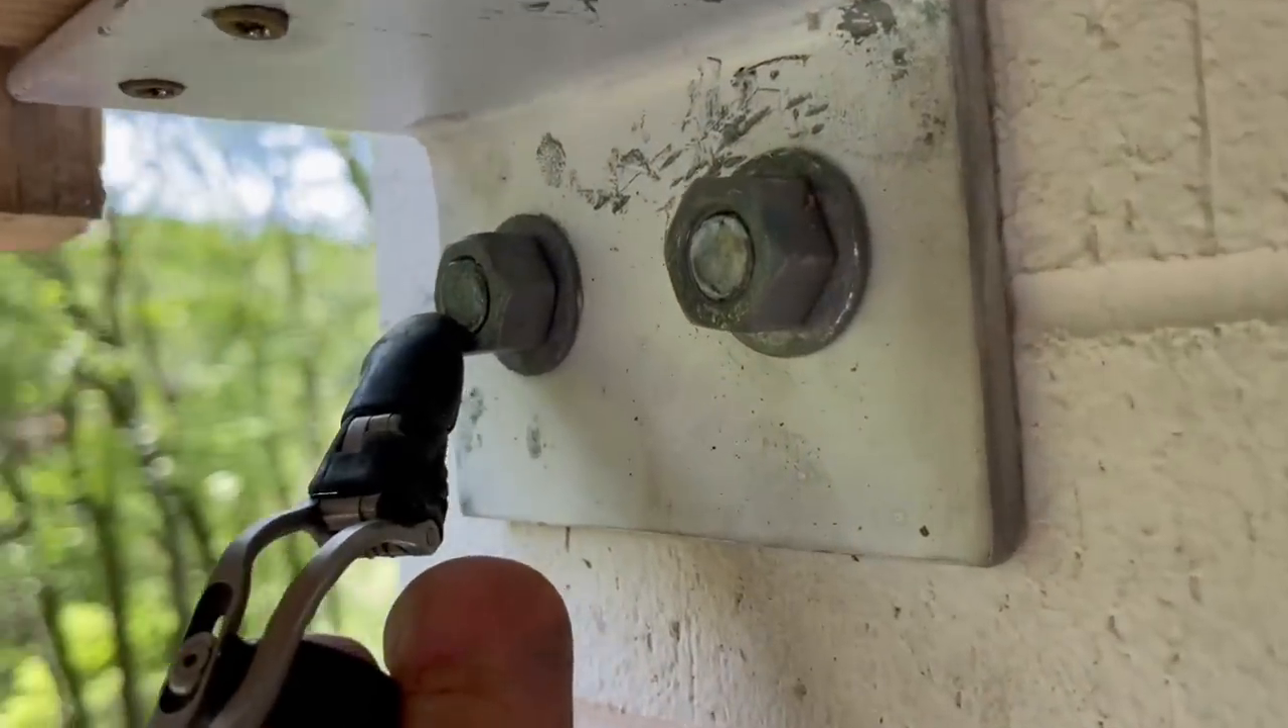I have the nut set right where i want it flush with the end of the bolt.